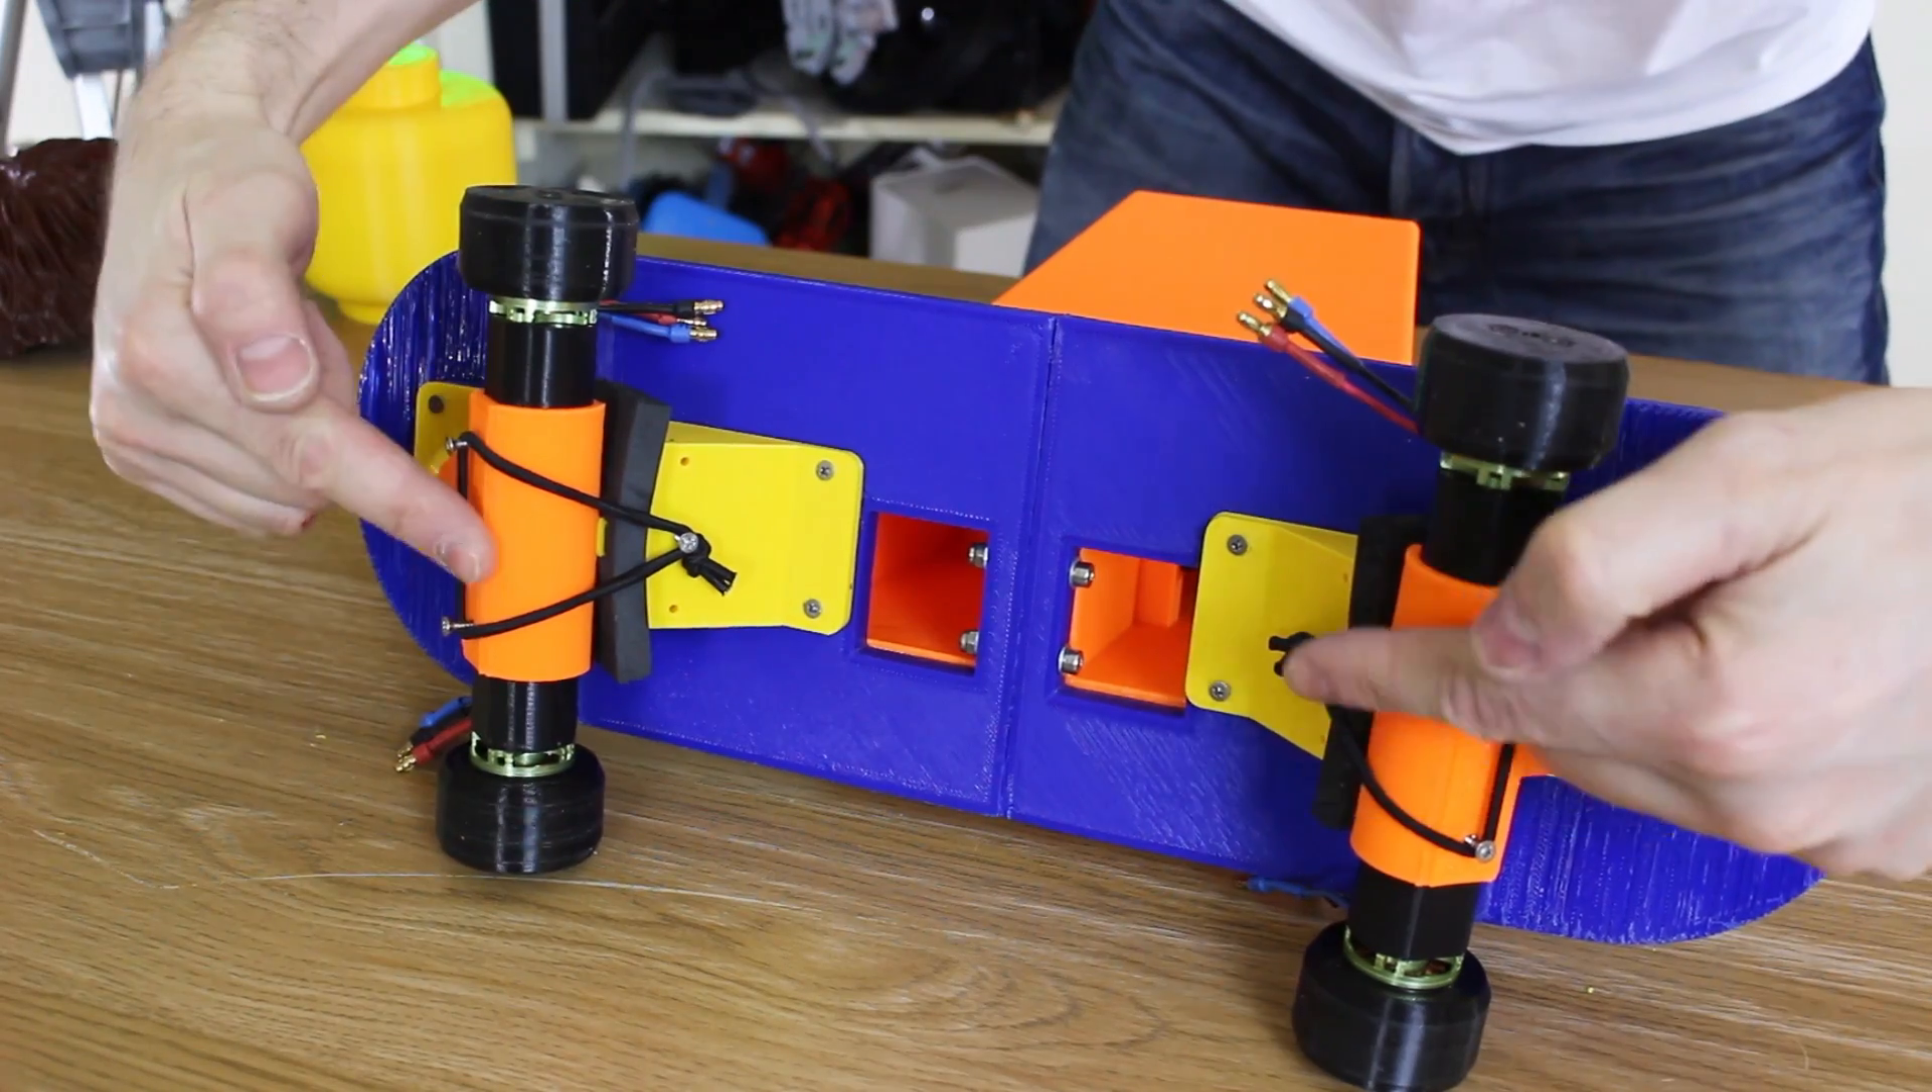I've got a couple of bungee cords that hold these trucks on and stop the wheels falling off.